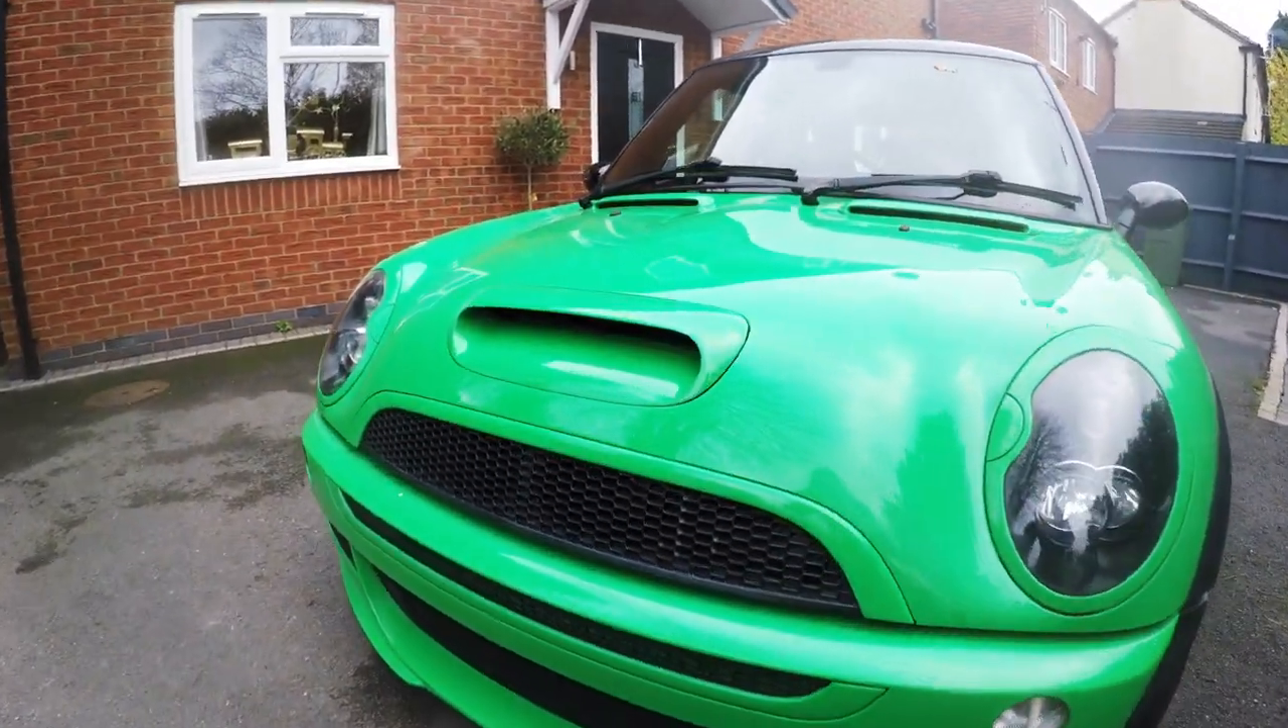Okay, so that's the larger Leap Bonnet Scoop fitted to the car.